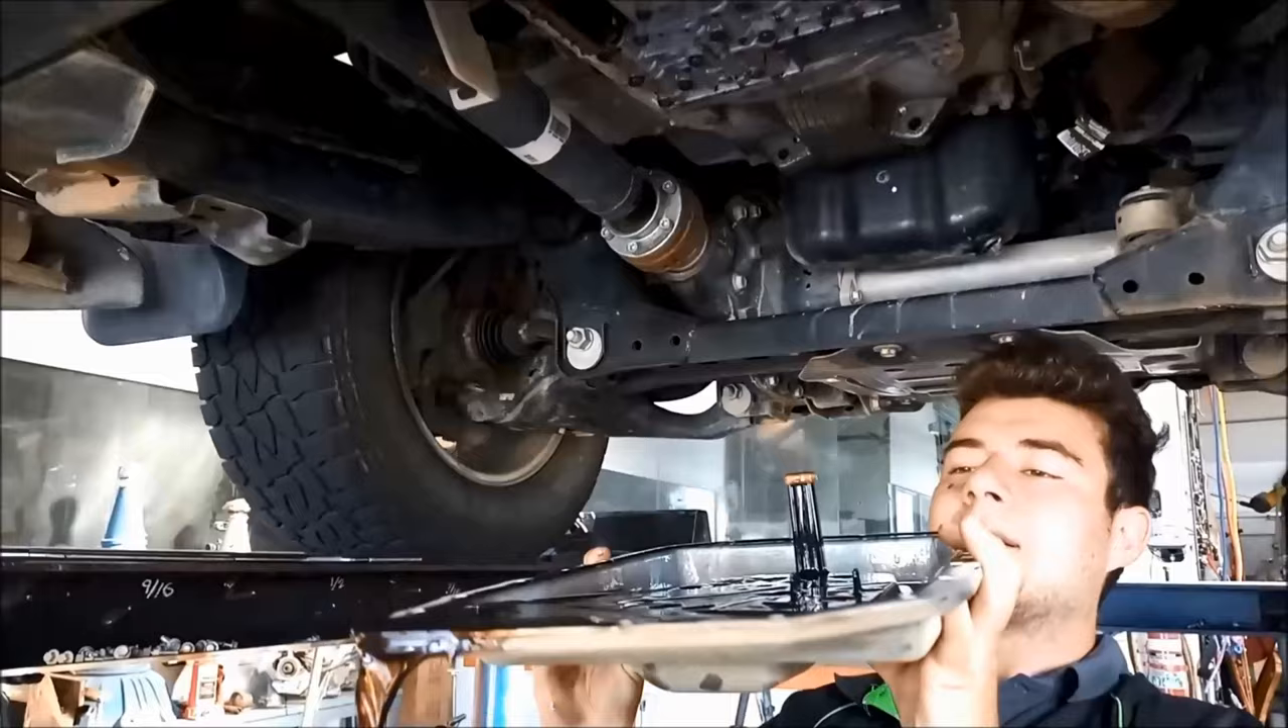You can see the filter has already dropped out of the valve body, means that that seal on the filter neck's not very good.